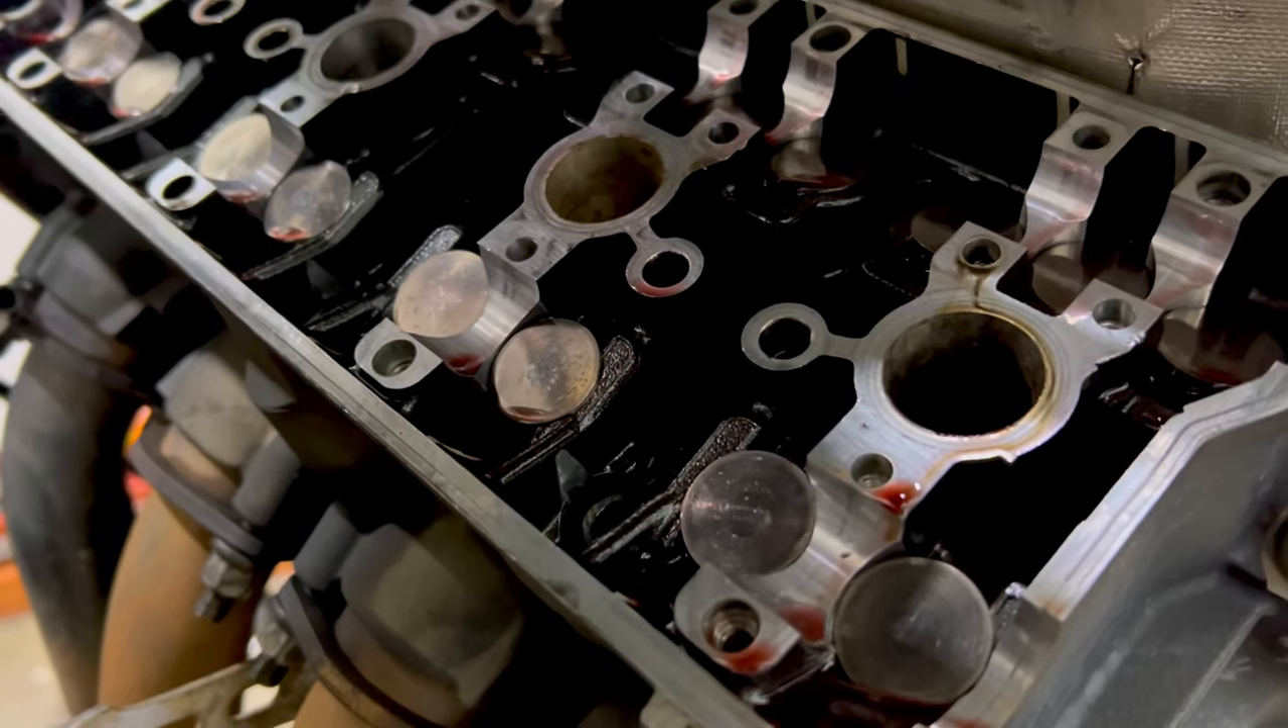Okay cam covers off cams are also off.